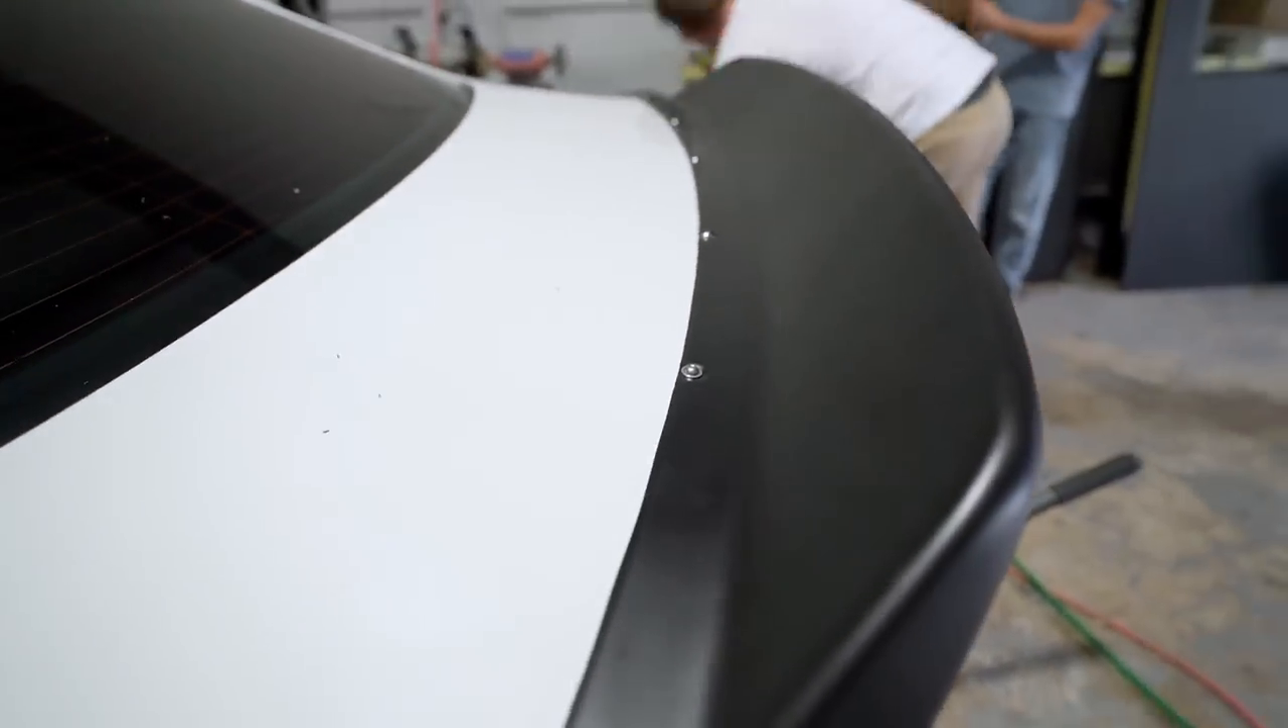We have the ducktail here look at the fitment here on the body line it's precise.